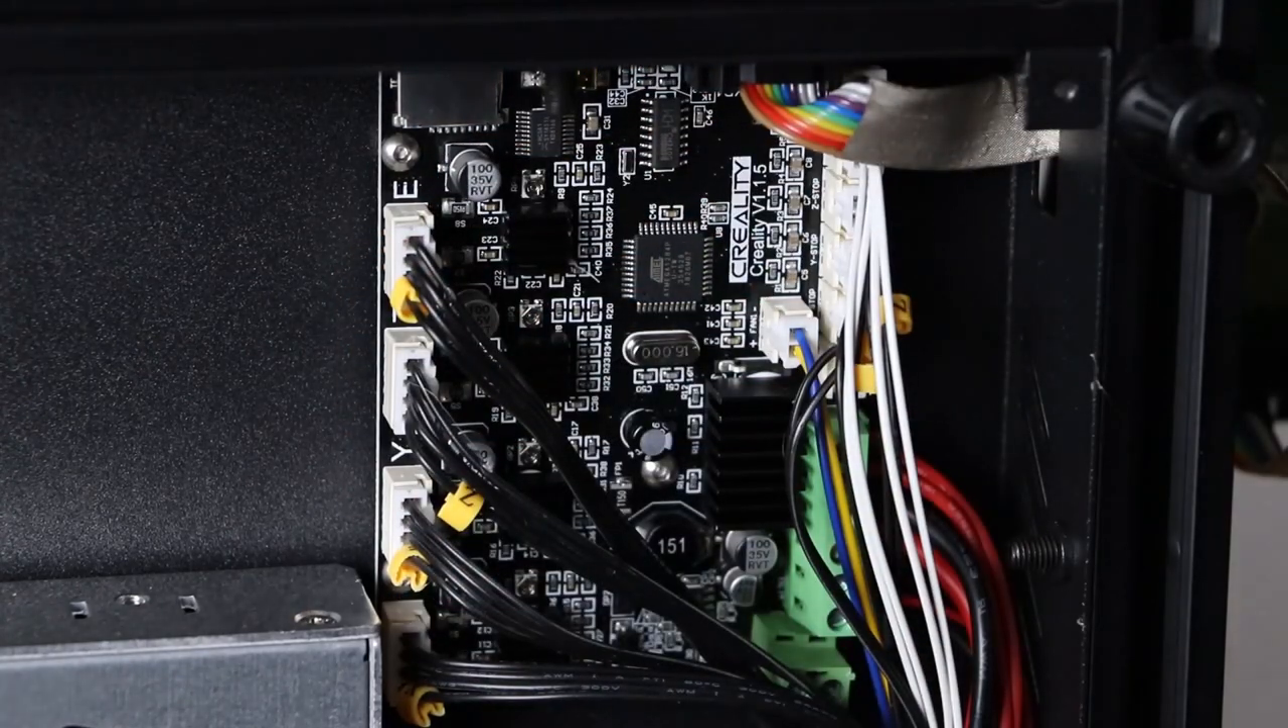Now, we have the board mounted back. All of our cables are in just the exact same position they came out of.